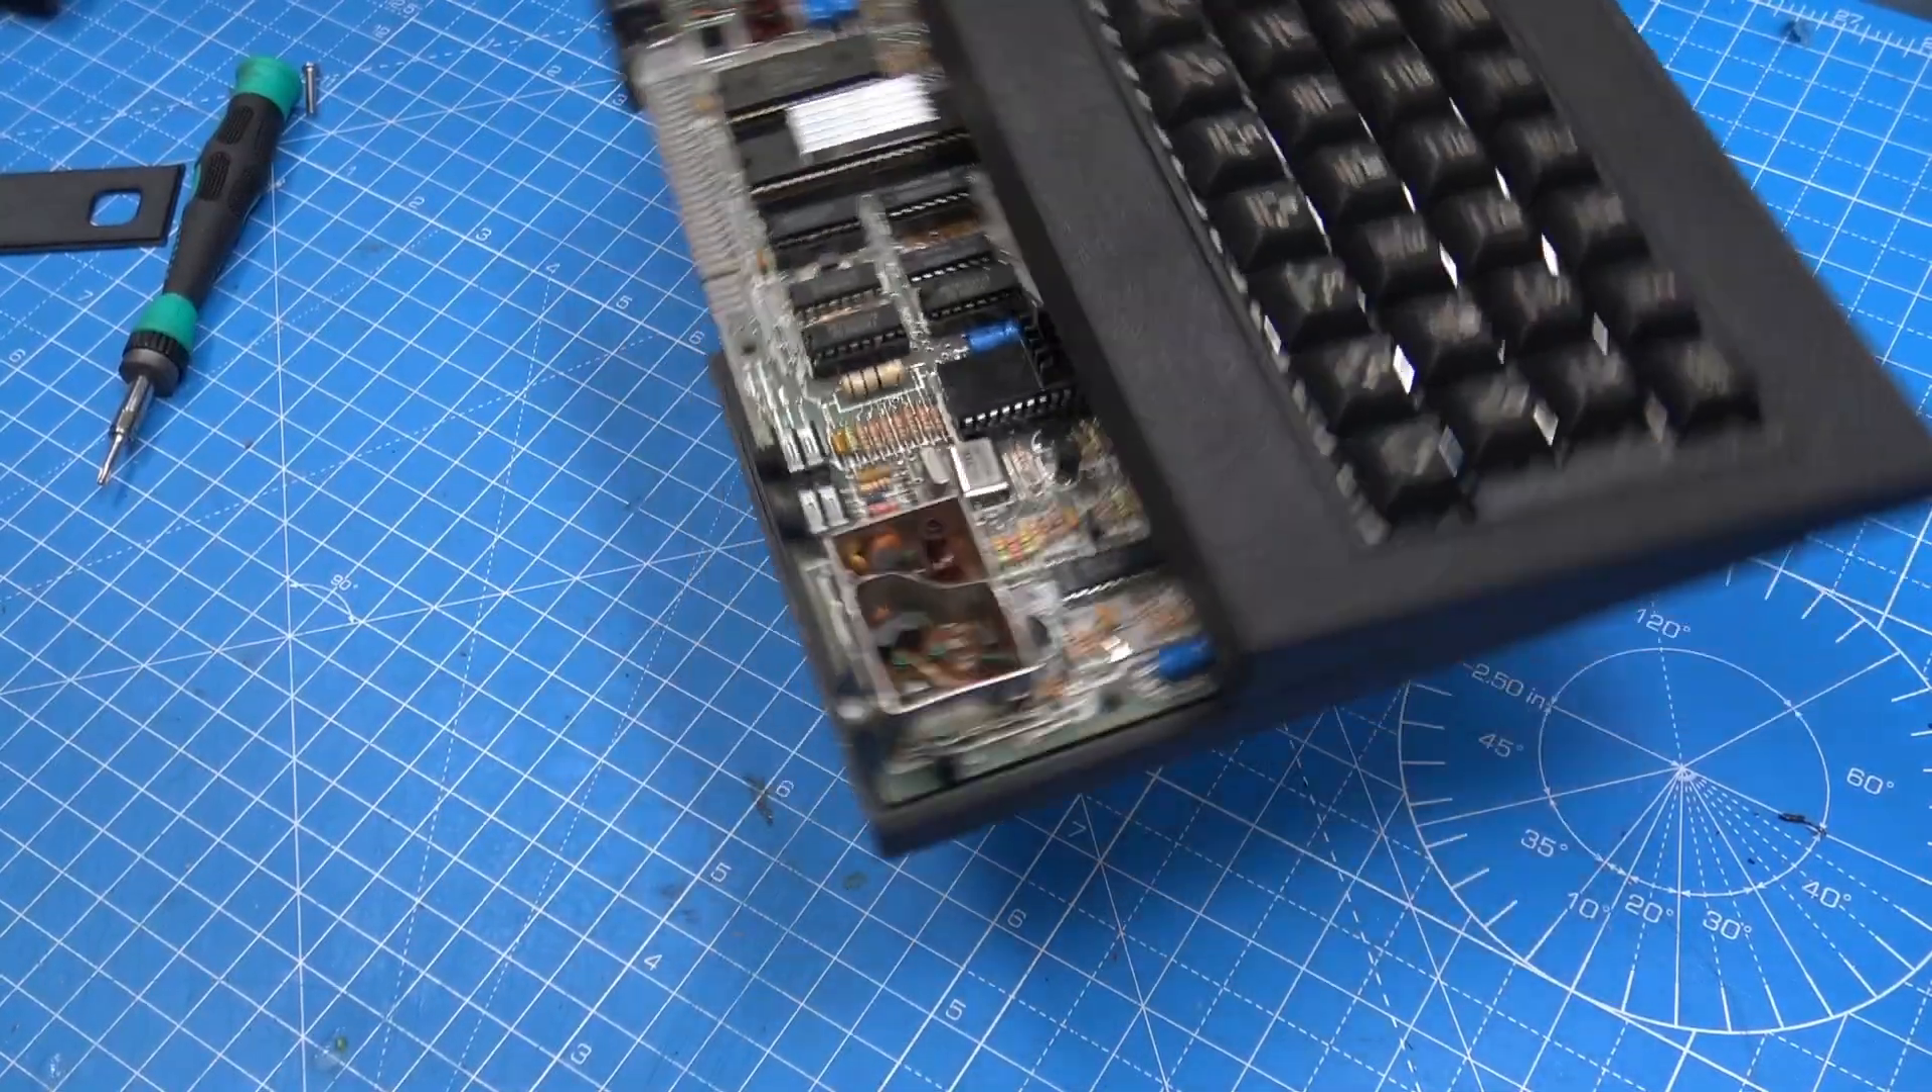So that is our keyboard fitted onto the base.